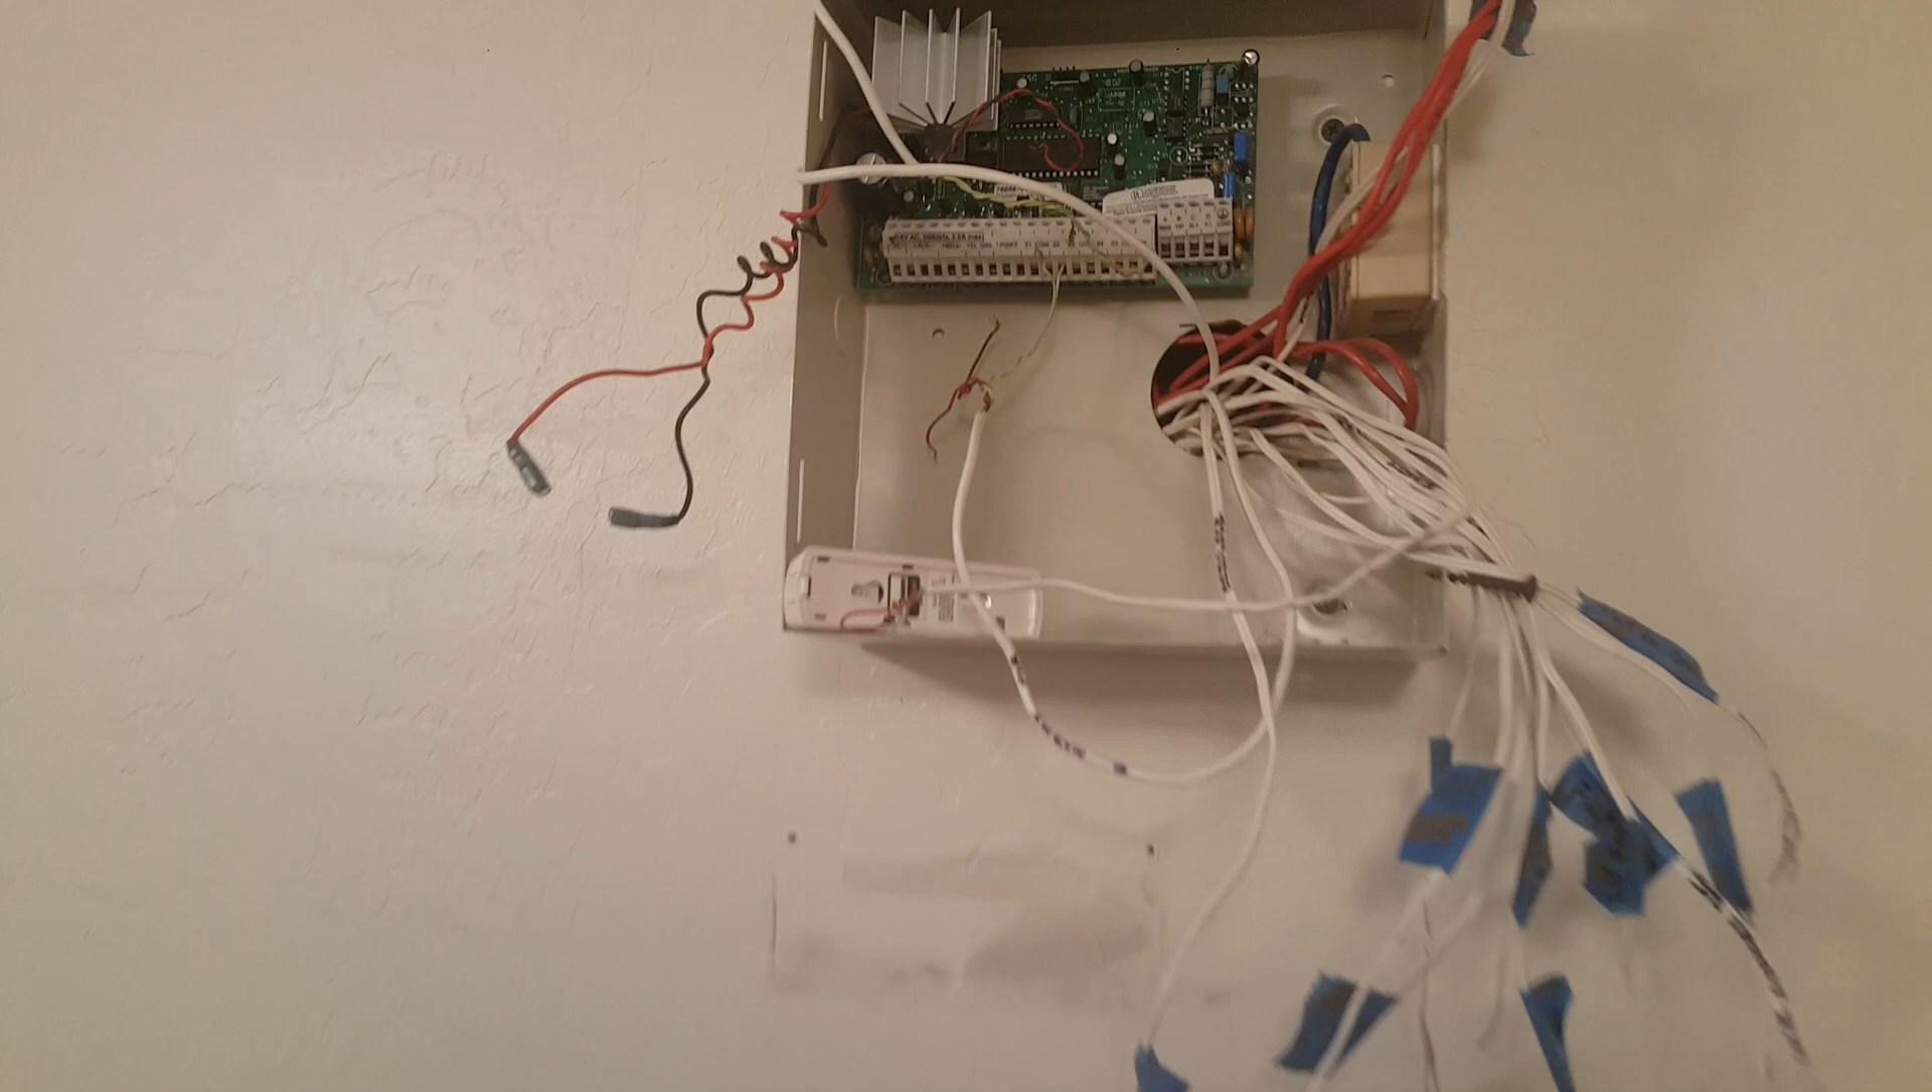You can see I remove the cover to the alarm panel.